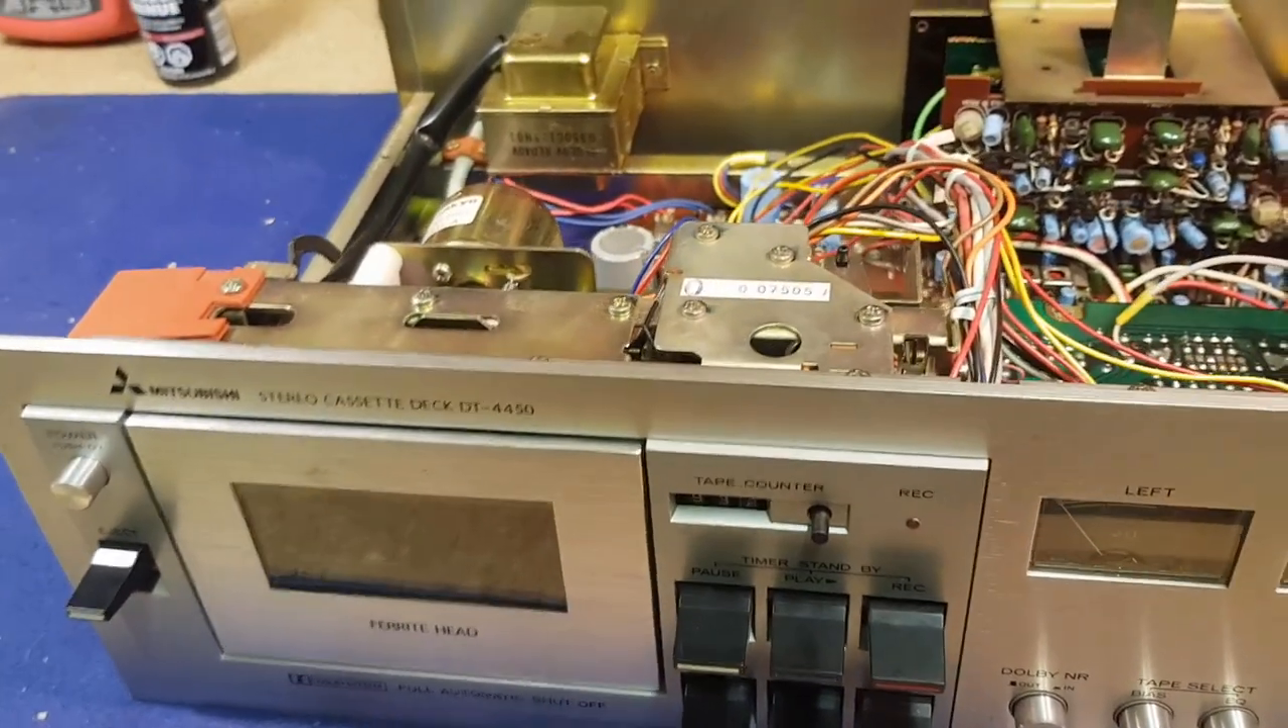I have everything back together I've left the bottom panel off and the top panel off.